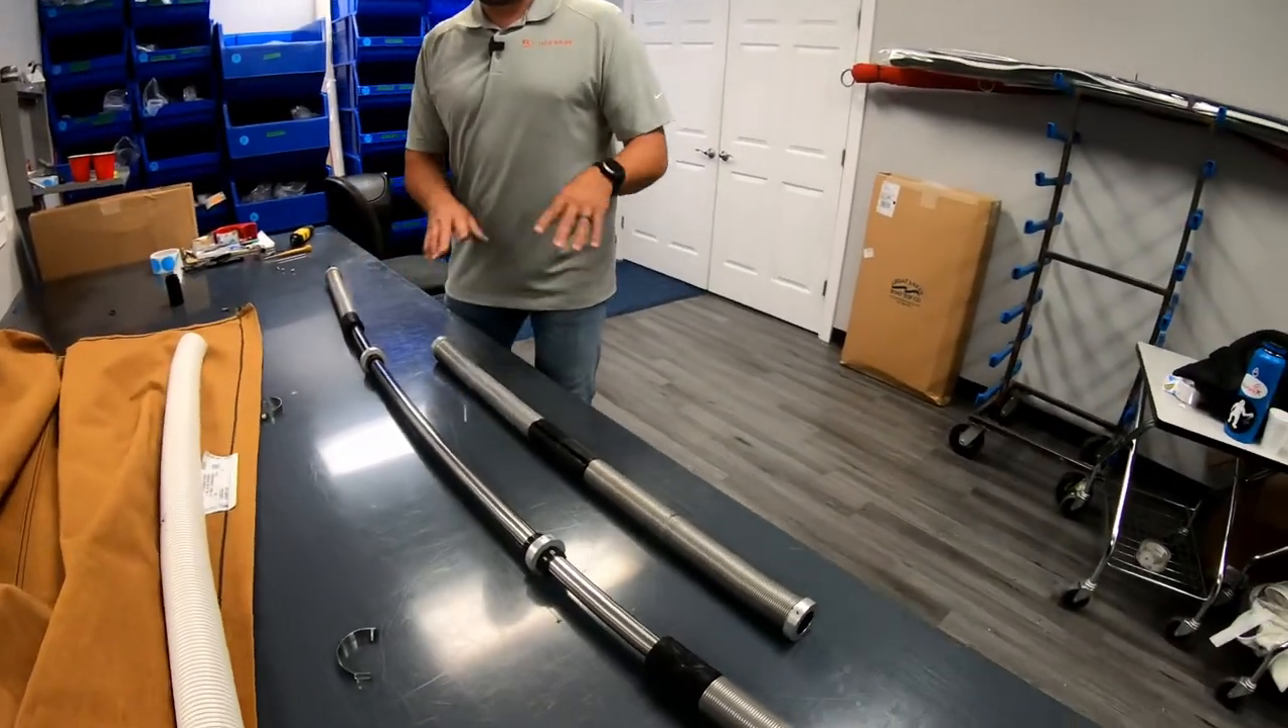So now that we've got the tube off, we've got all the roller components exposed.